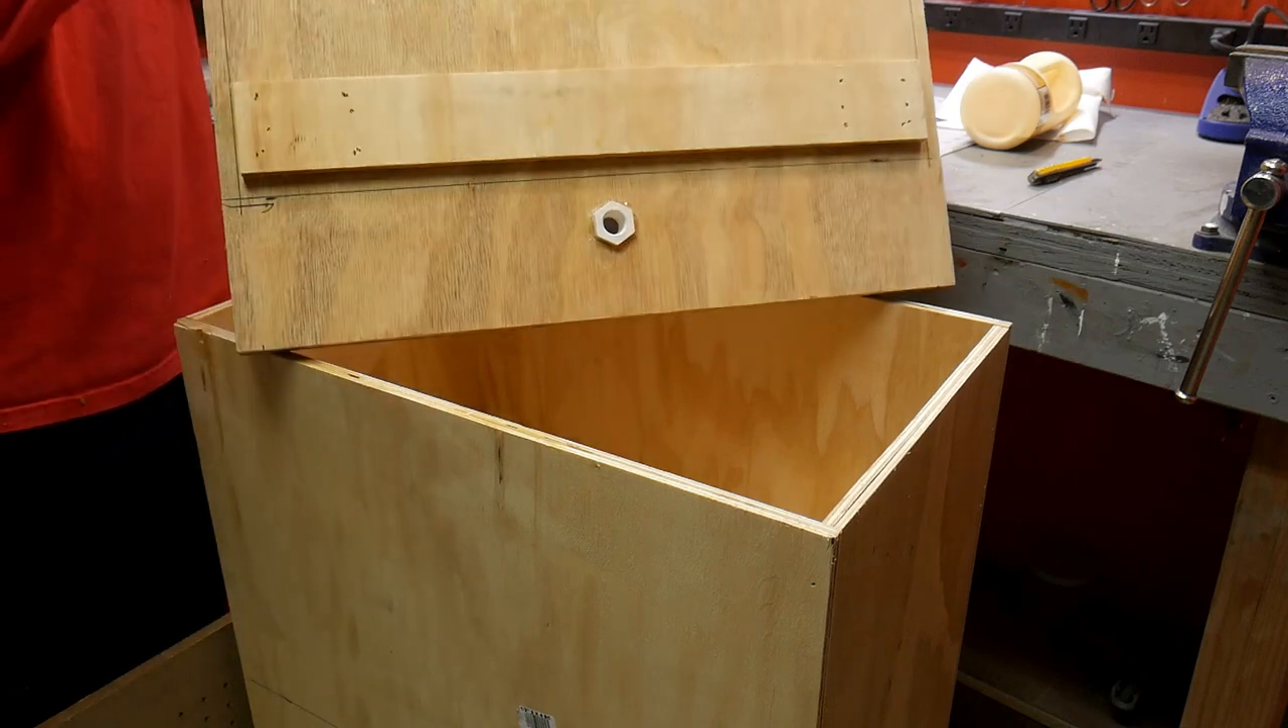I've also added these cleats on here, which will just register on the inside of the hole.